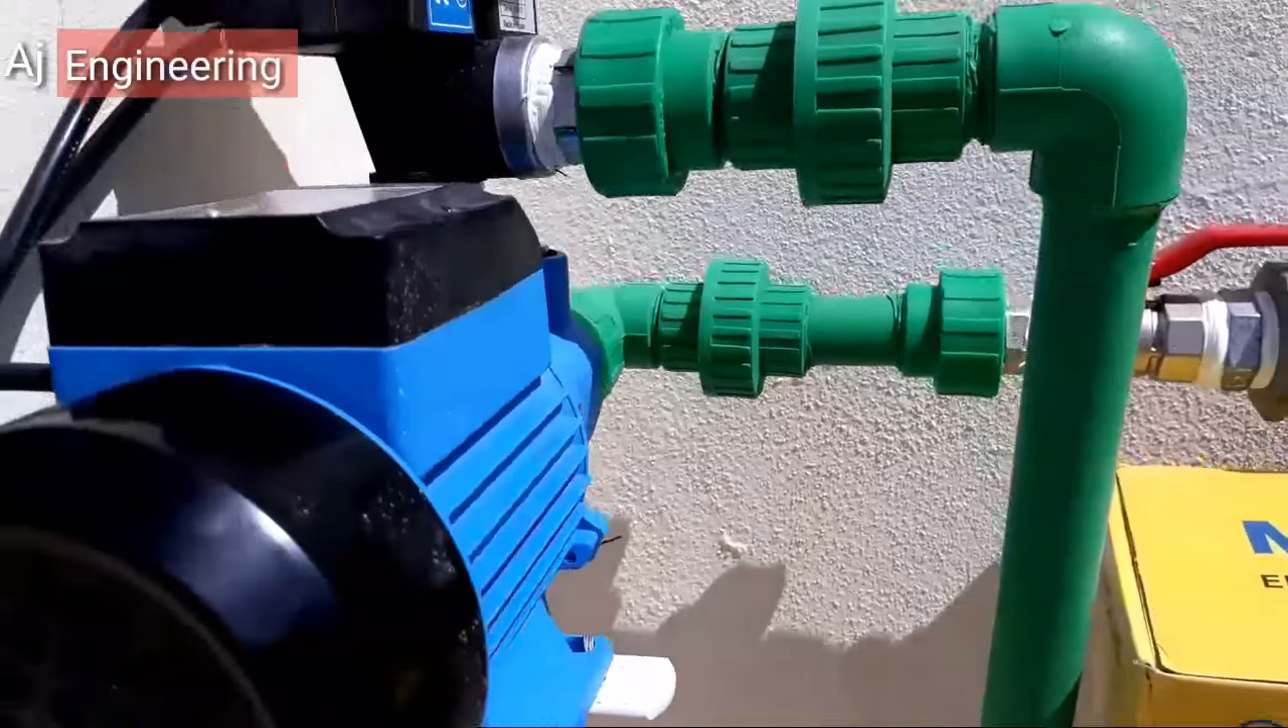ہم نے موٹر کو پہلے سے جو ہے اٹیچ کر کے رکھا ہوا ہے۔